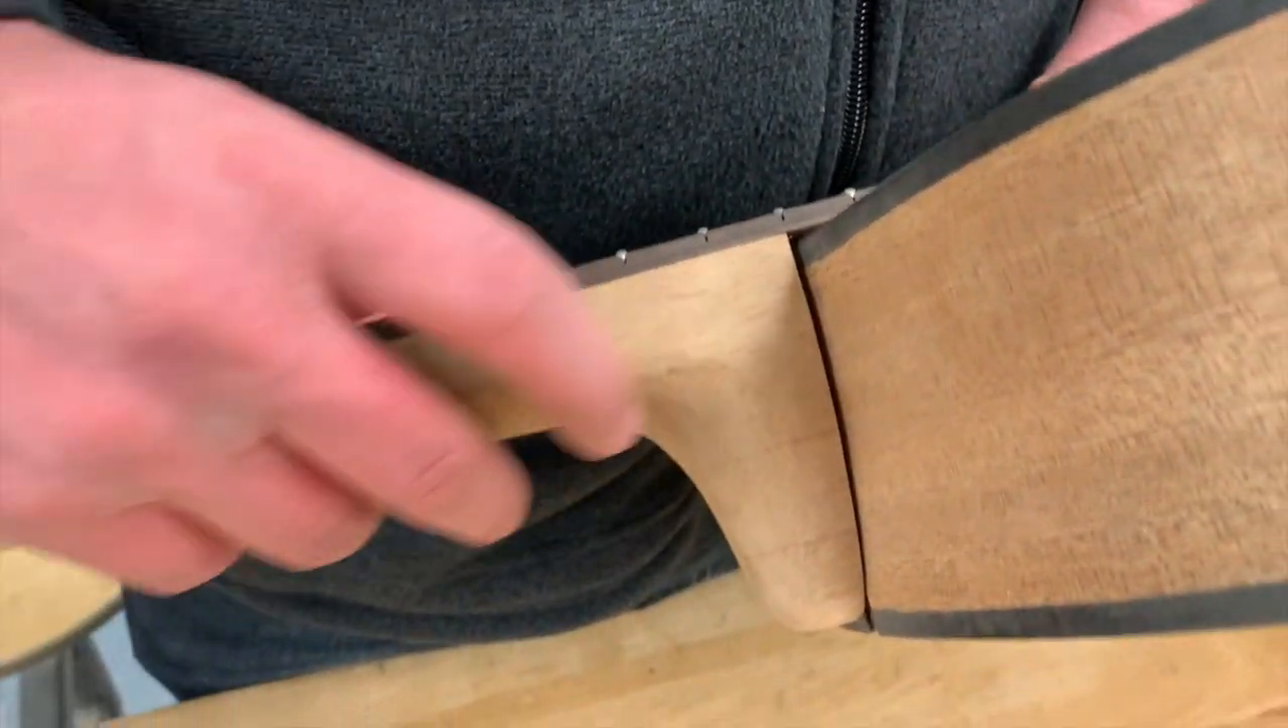And if you notice also, there's a little gap where our neck is attached to the body.